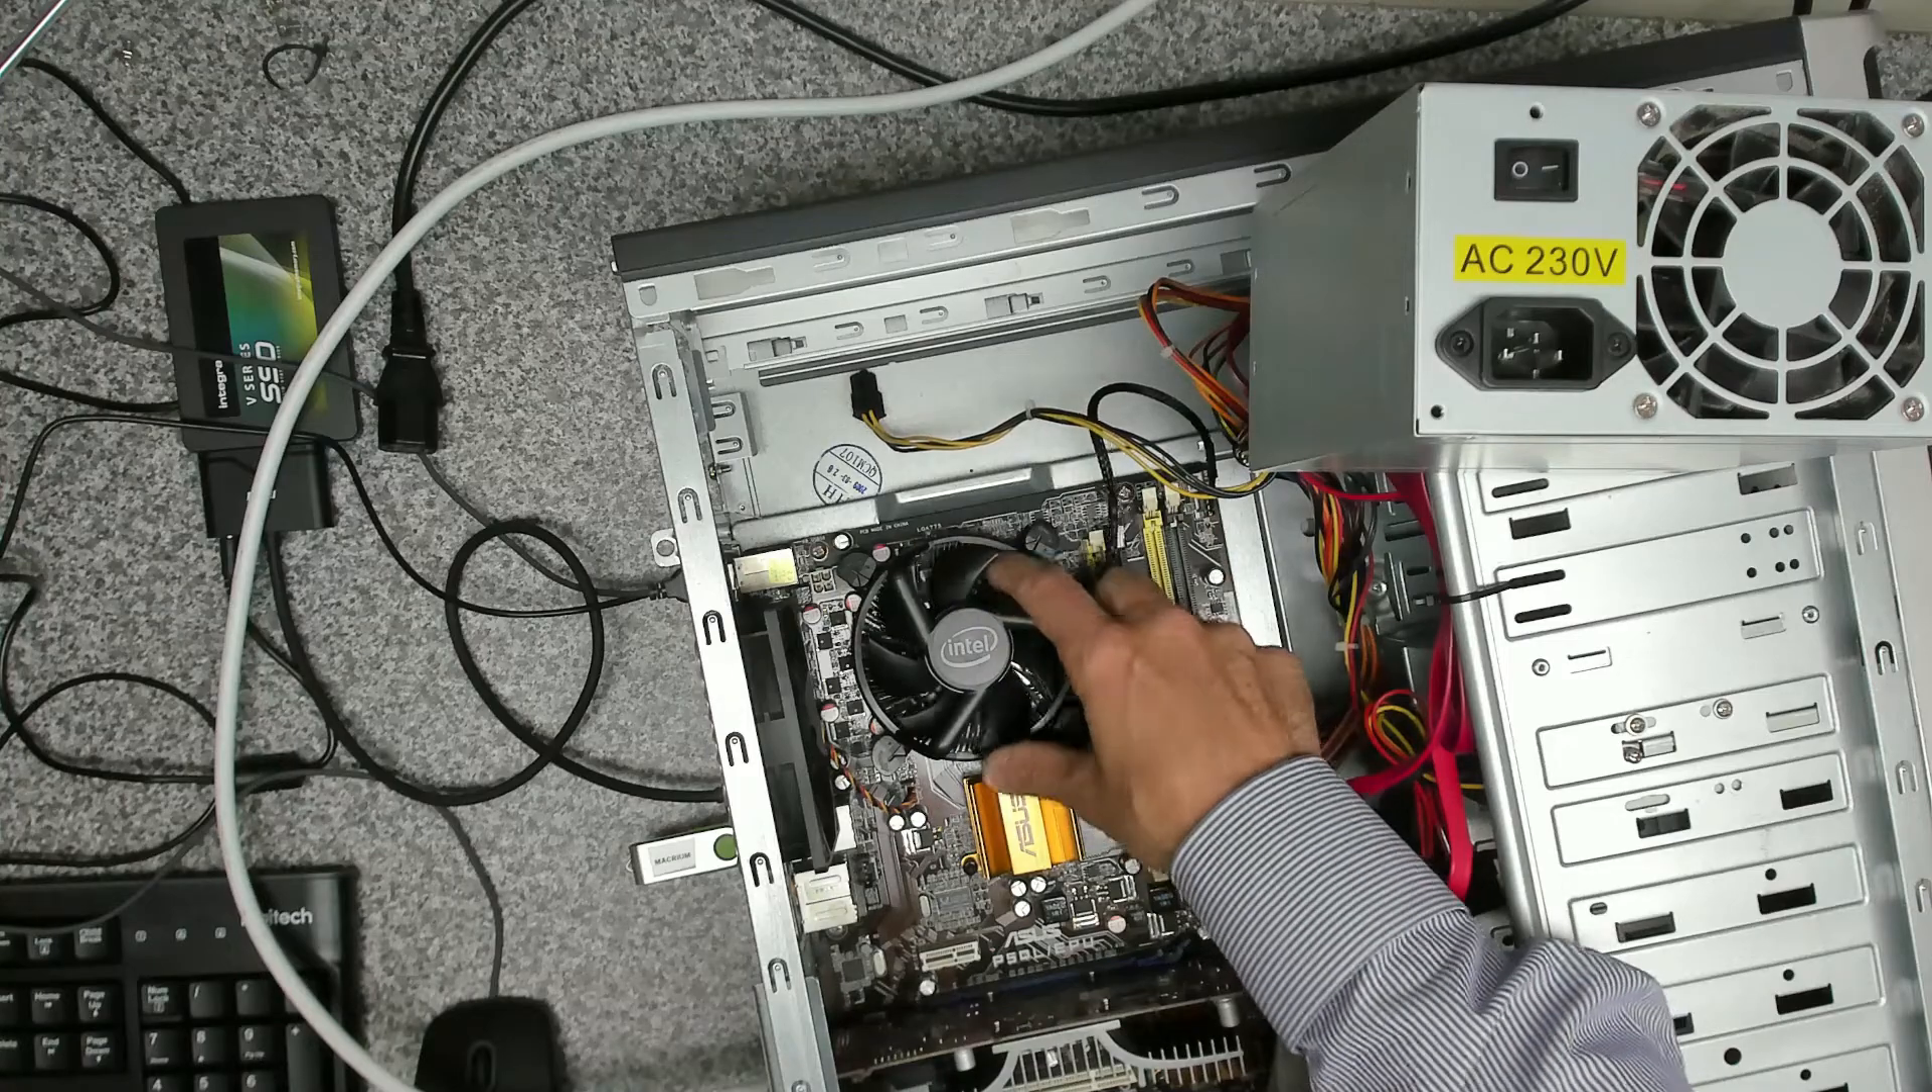So we've got our Intel stock cooler on there.